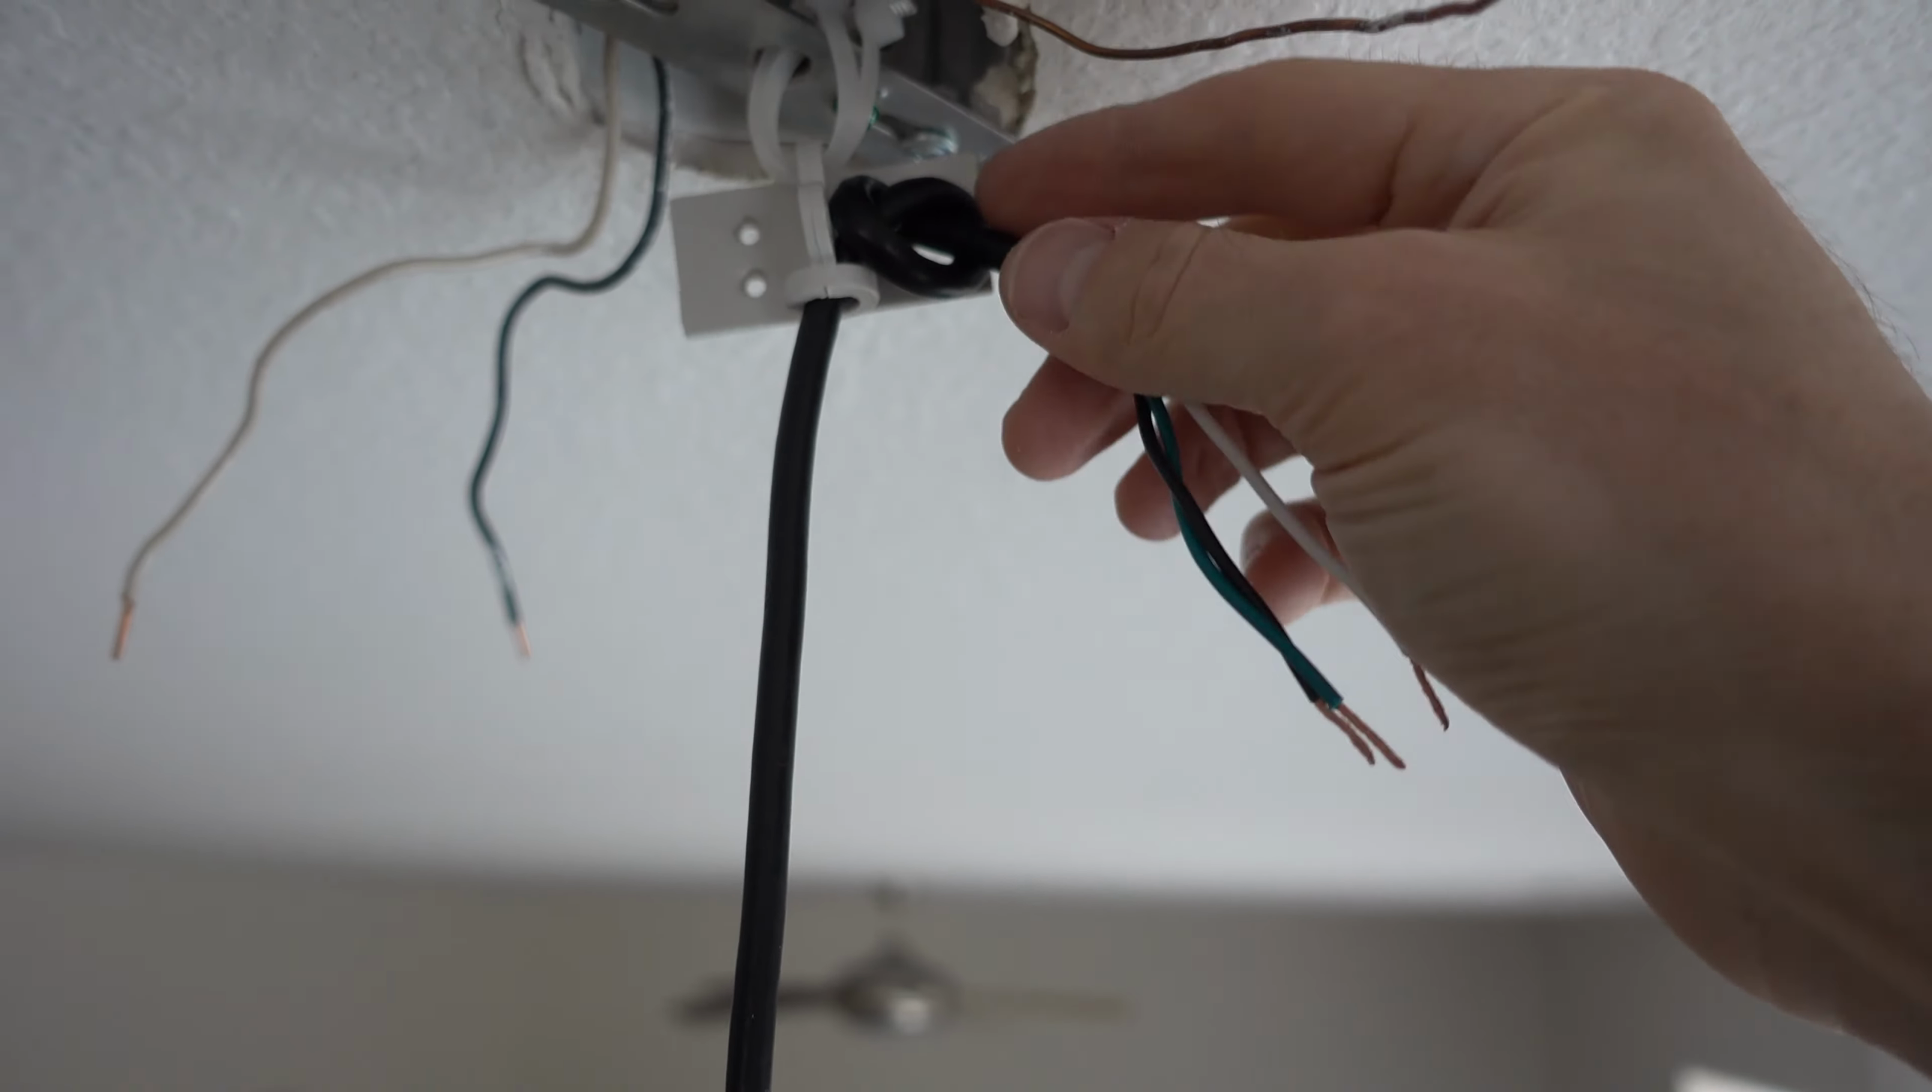You just basically cut the outside black shielding off. The three wires are still in there.